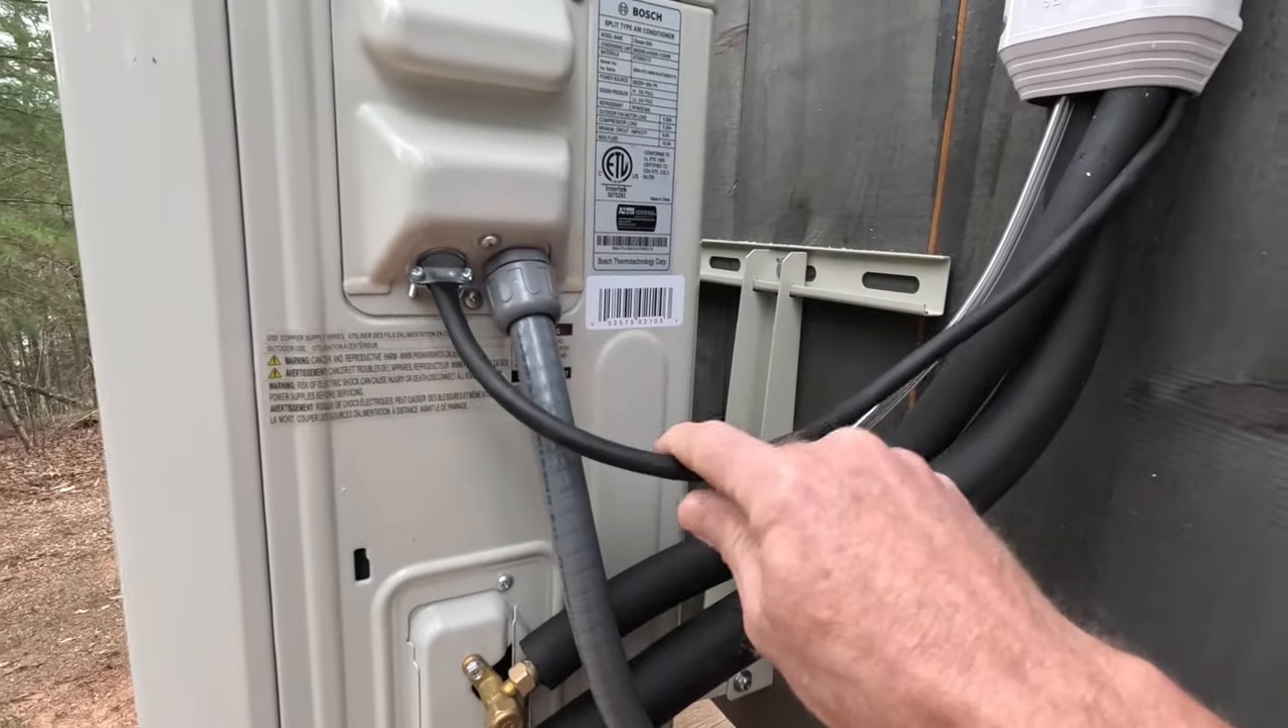And yeah, I got the clamp on the wire here. This is SJ wire.